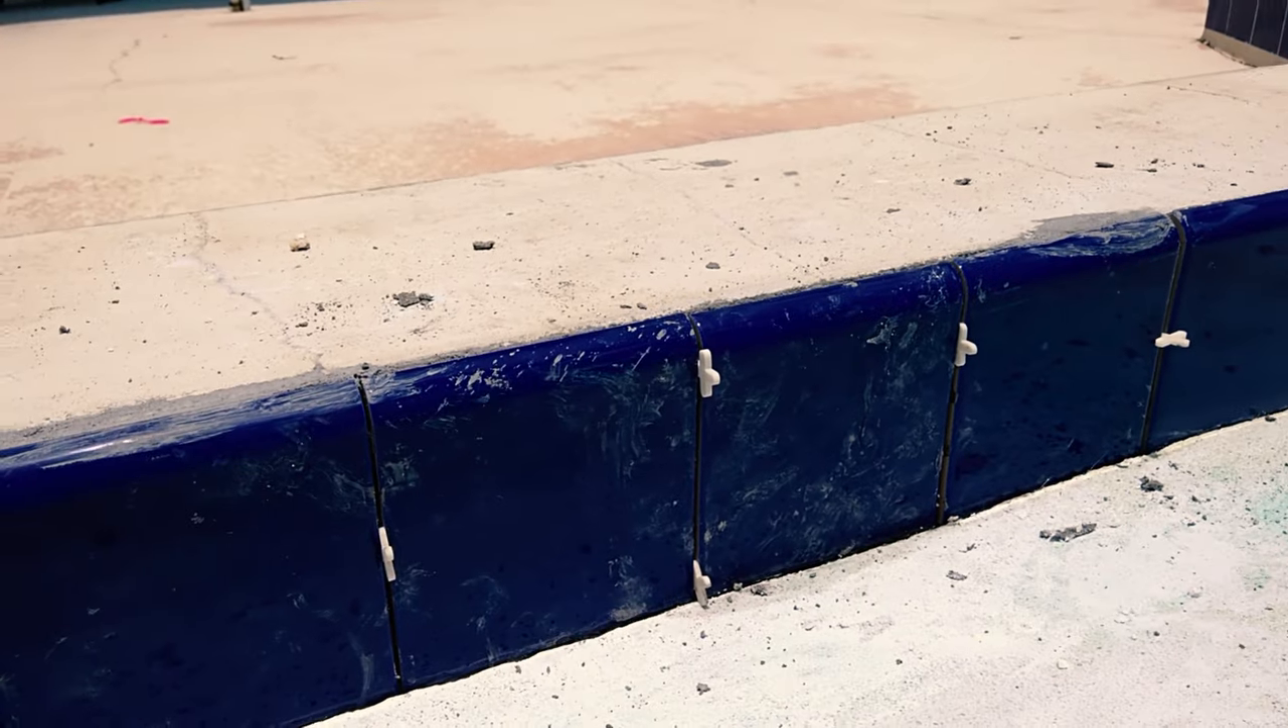You can see how the spacers help it keep that space right between the tile.